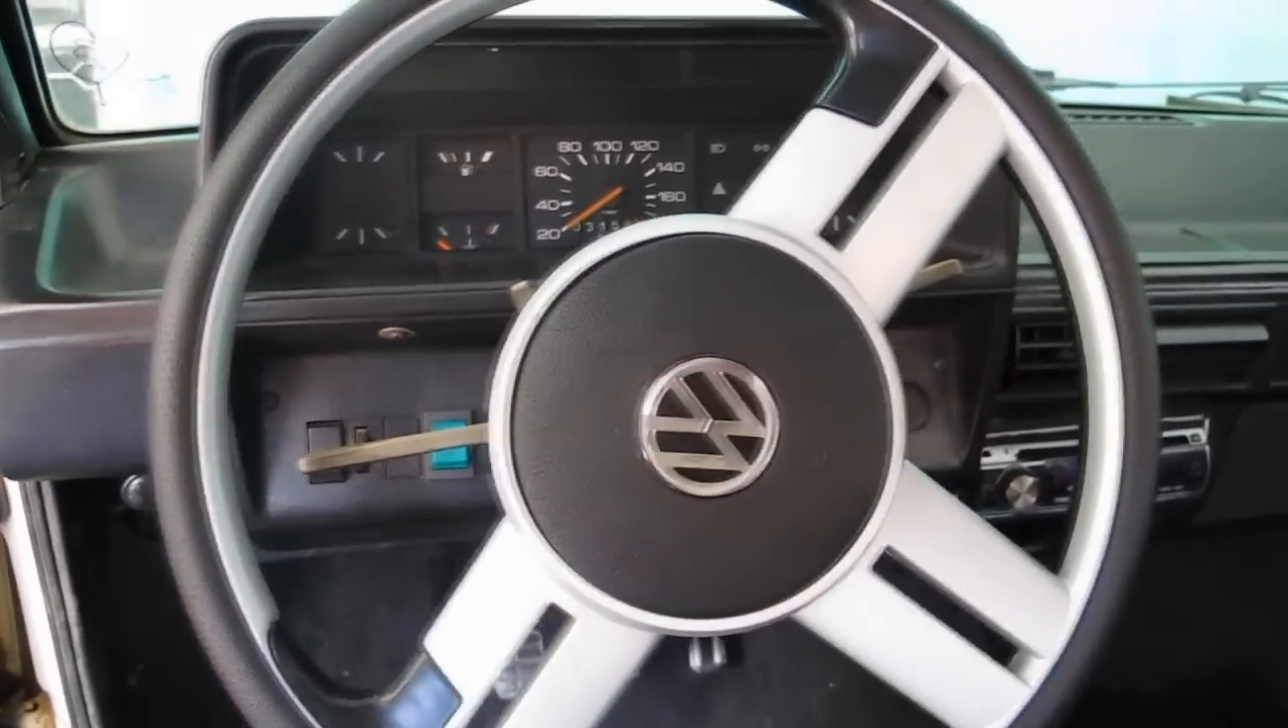E assim está instalado o volante.